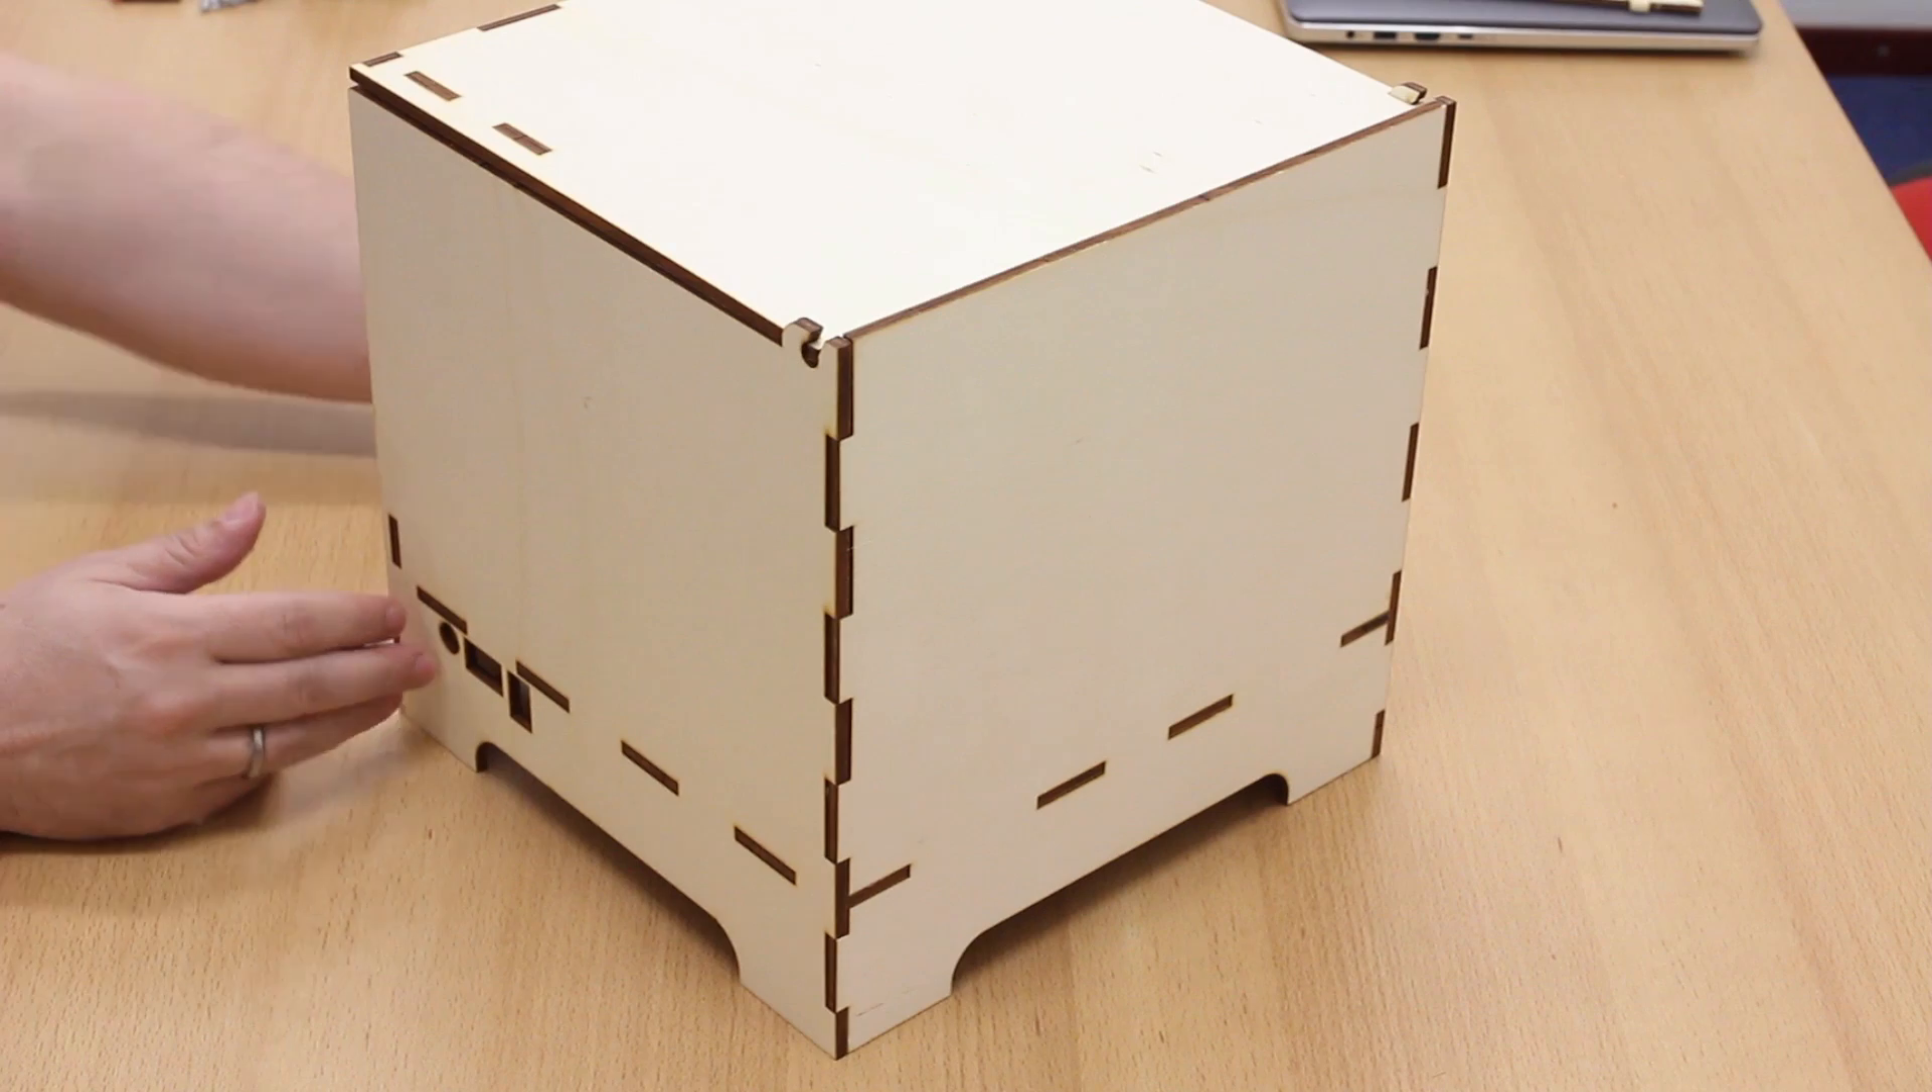You can close the lid. And there you go. The FabScan housing is assembled.